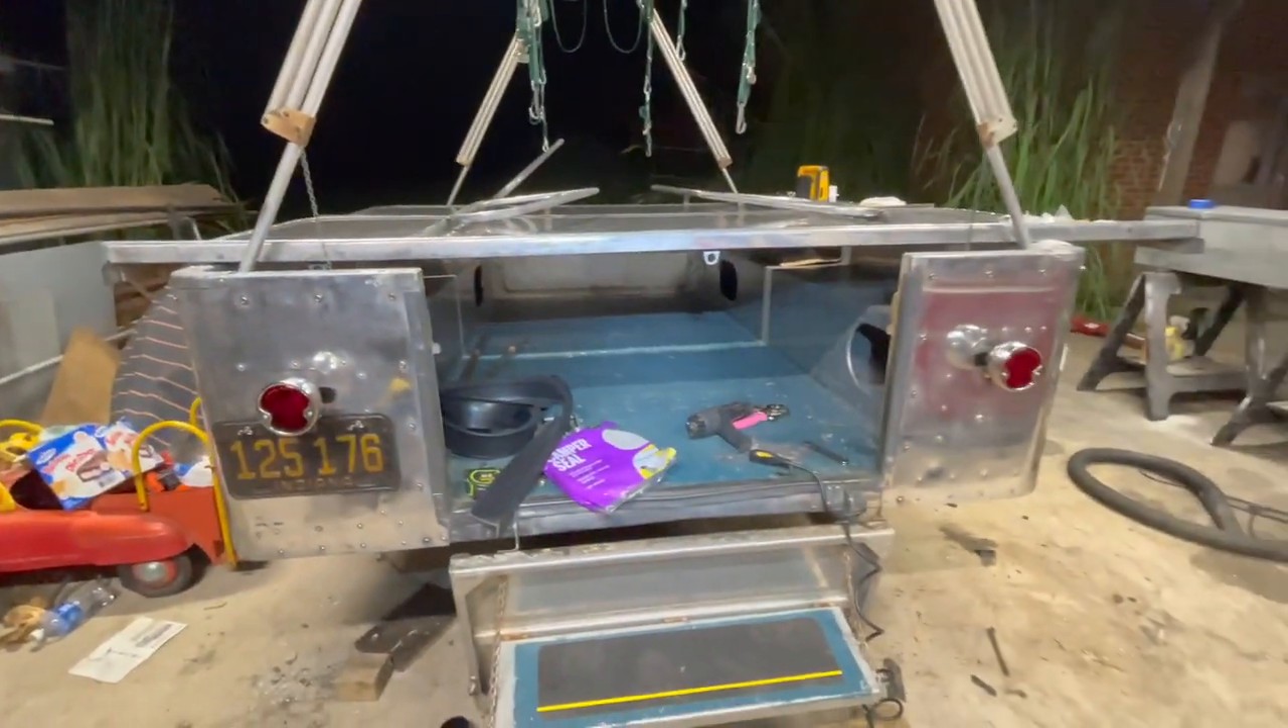Tail lights are in just got to put the lids the bed lids on.